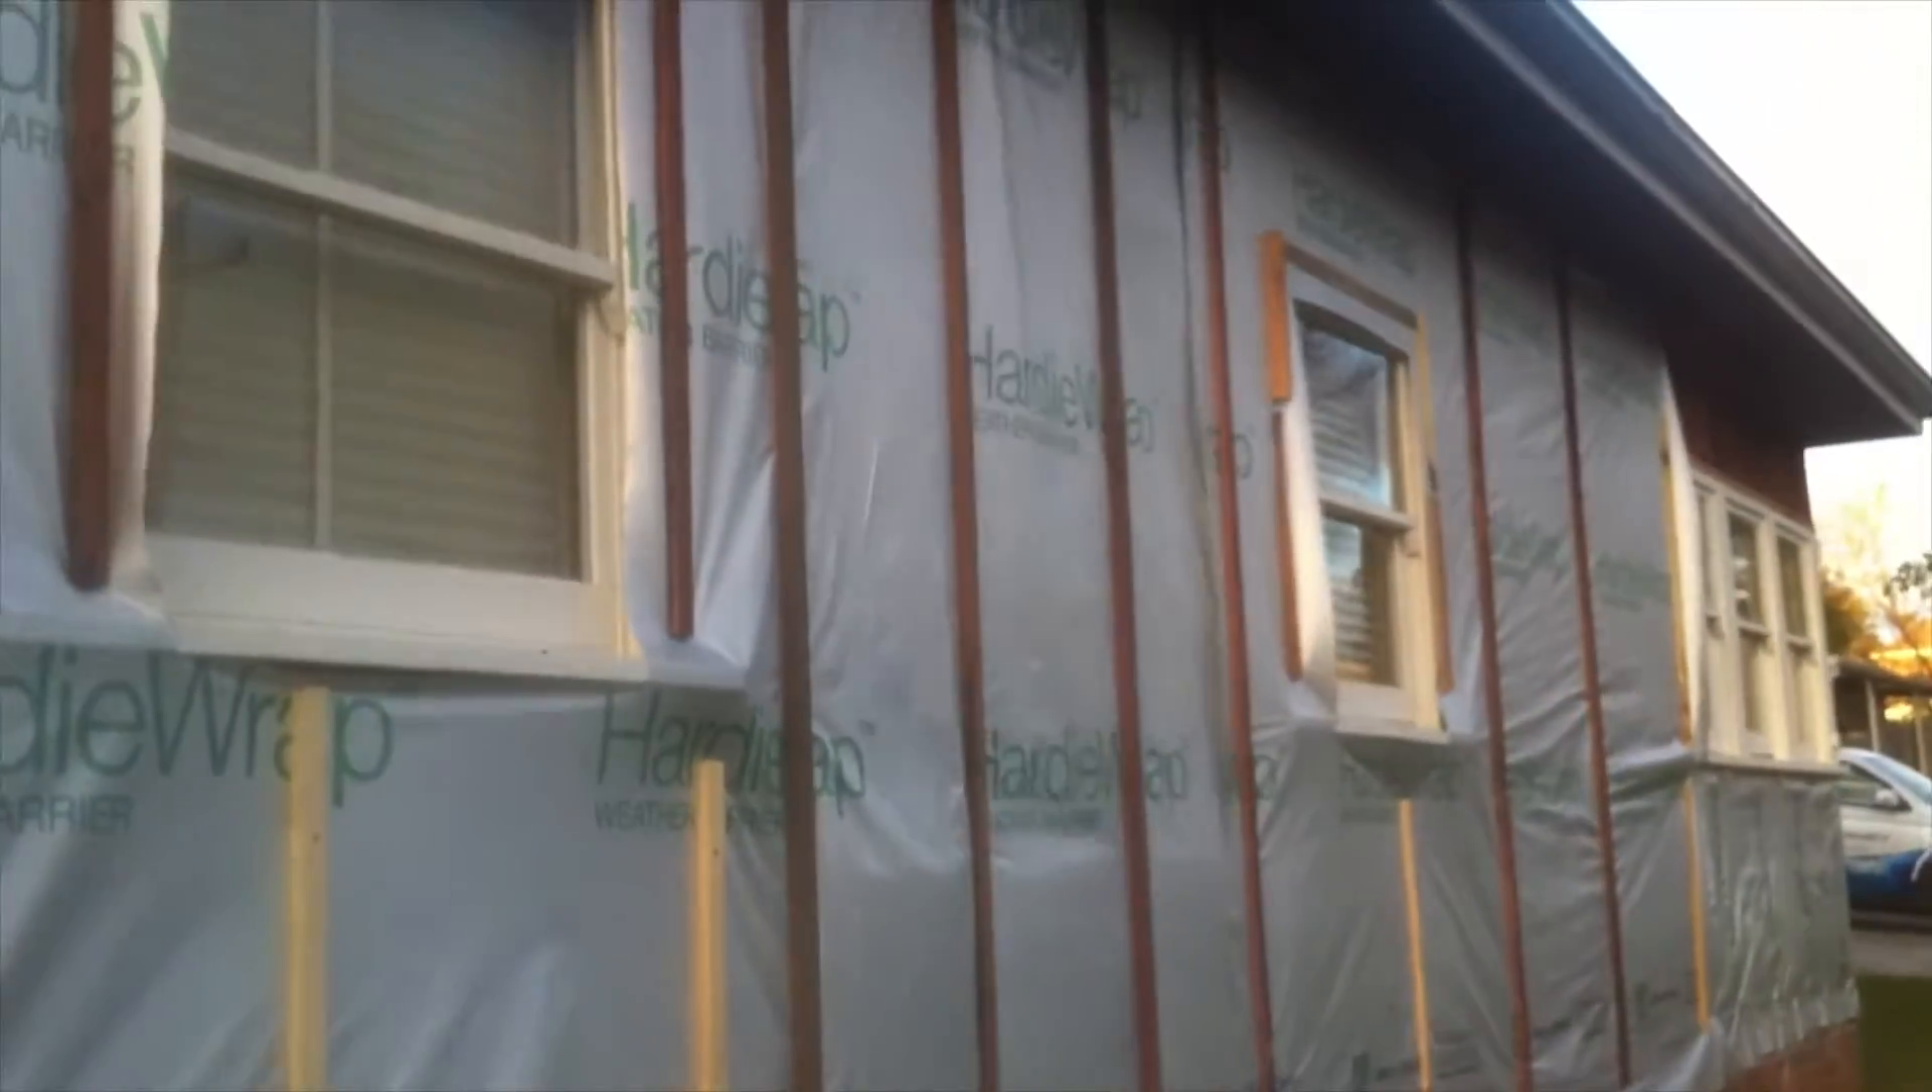We're just holding the sarking on temporarily with wooden battens.